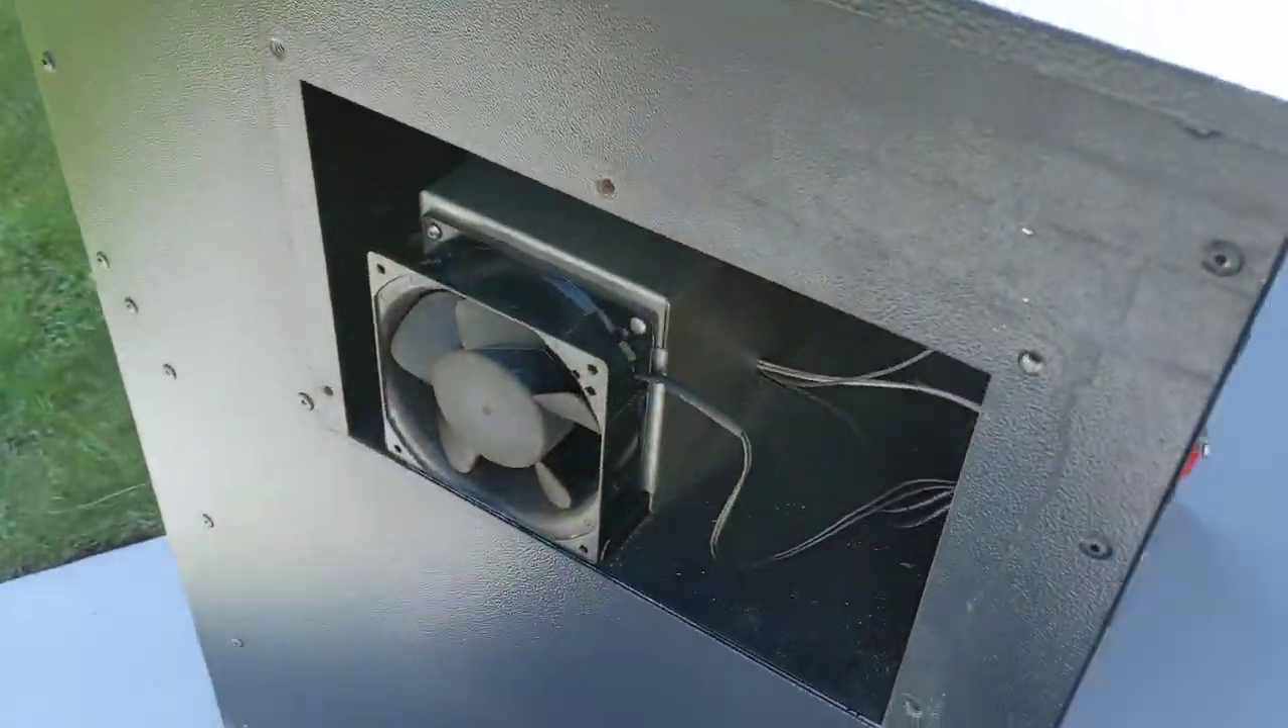So on the side of the grill I've already removed the panel there's only five screws.